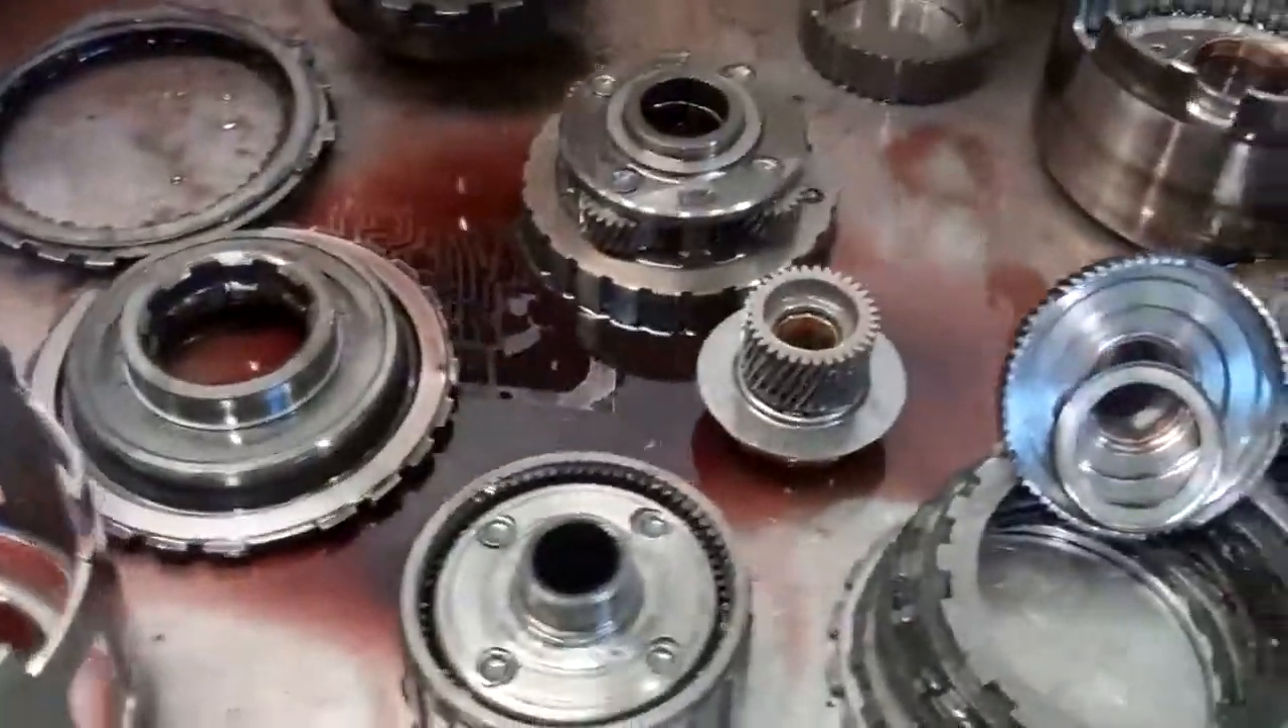Steve, we have your Tahoe transmission disassembled and laid out on the bench here.